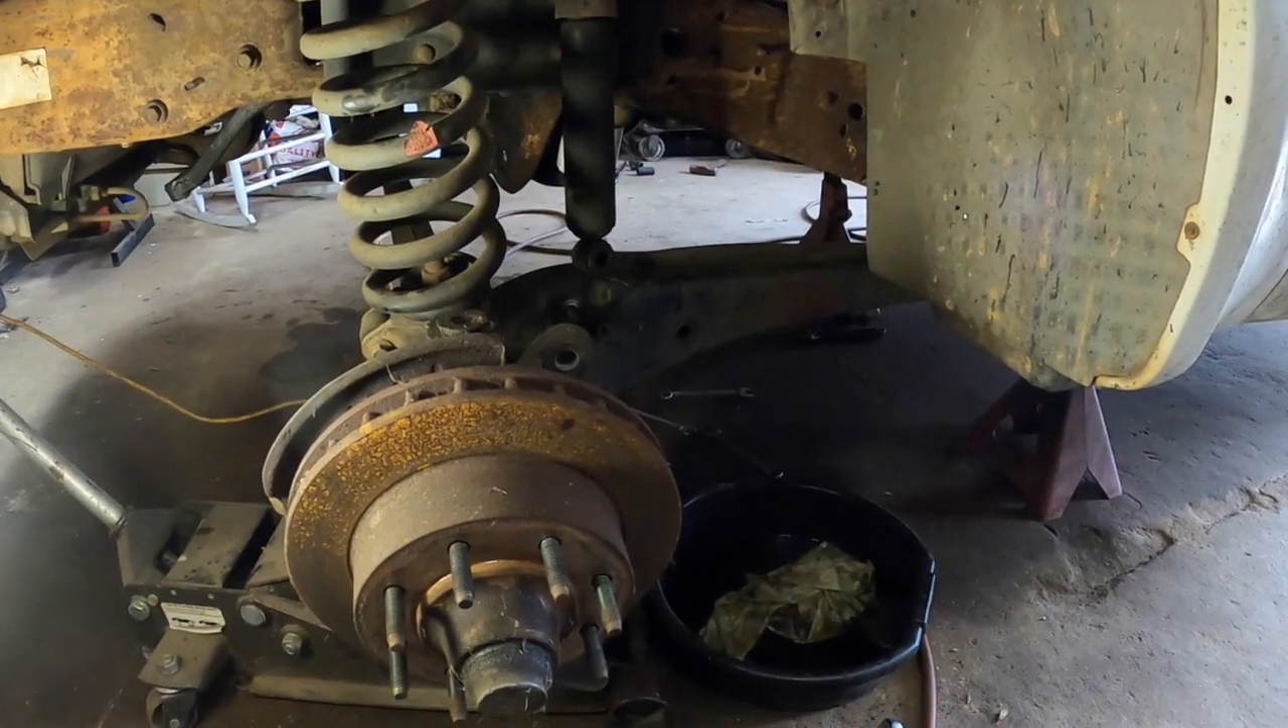Alright, we were able to get the brake caliper and bracket off.